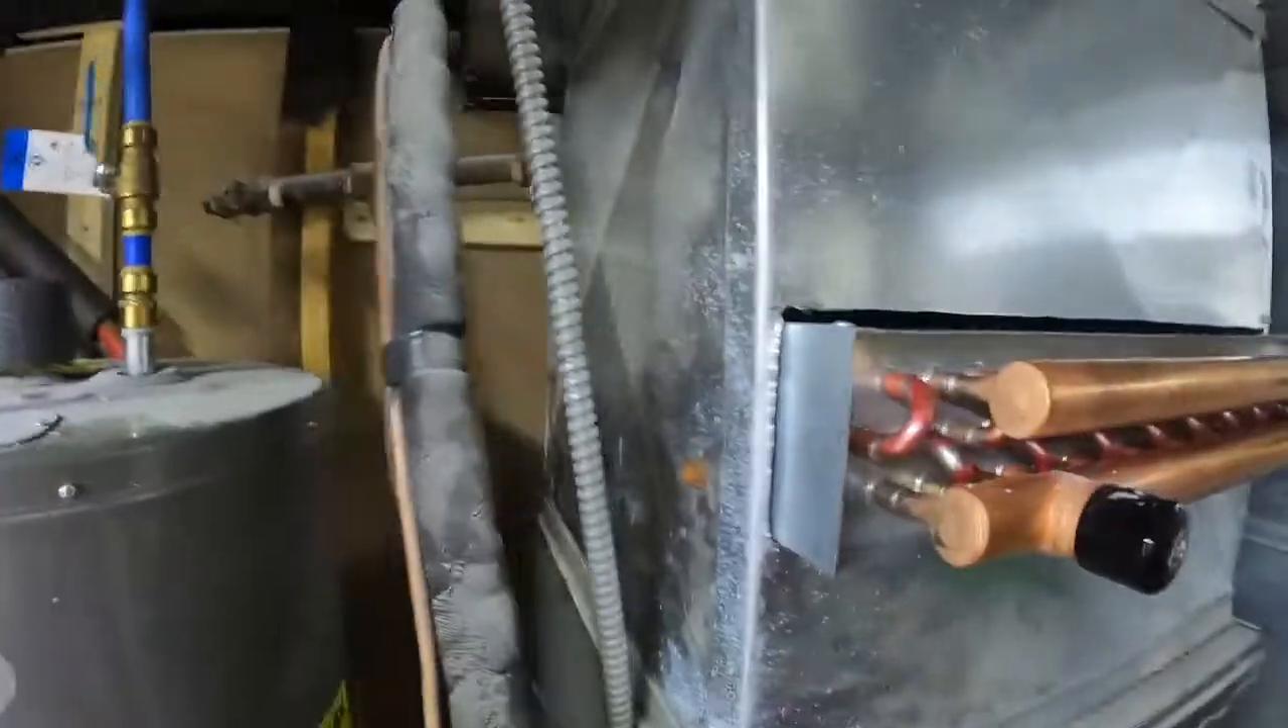Once it's slid in you can see there's a little bit of gap here see there's a little bit of gap let me see there you go a little bit of gap right in there.